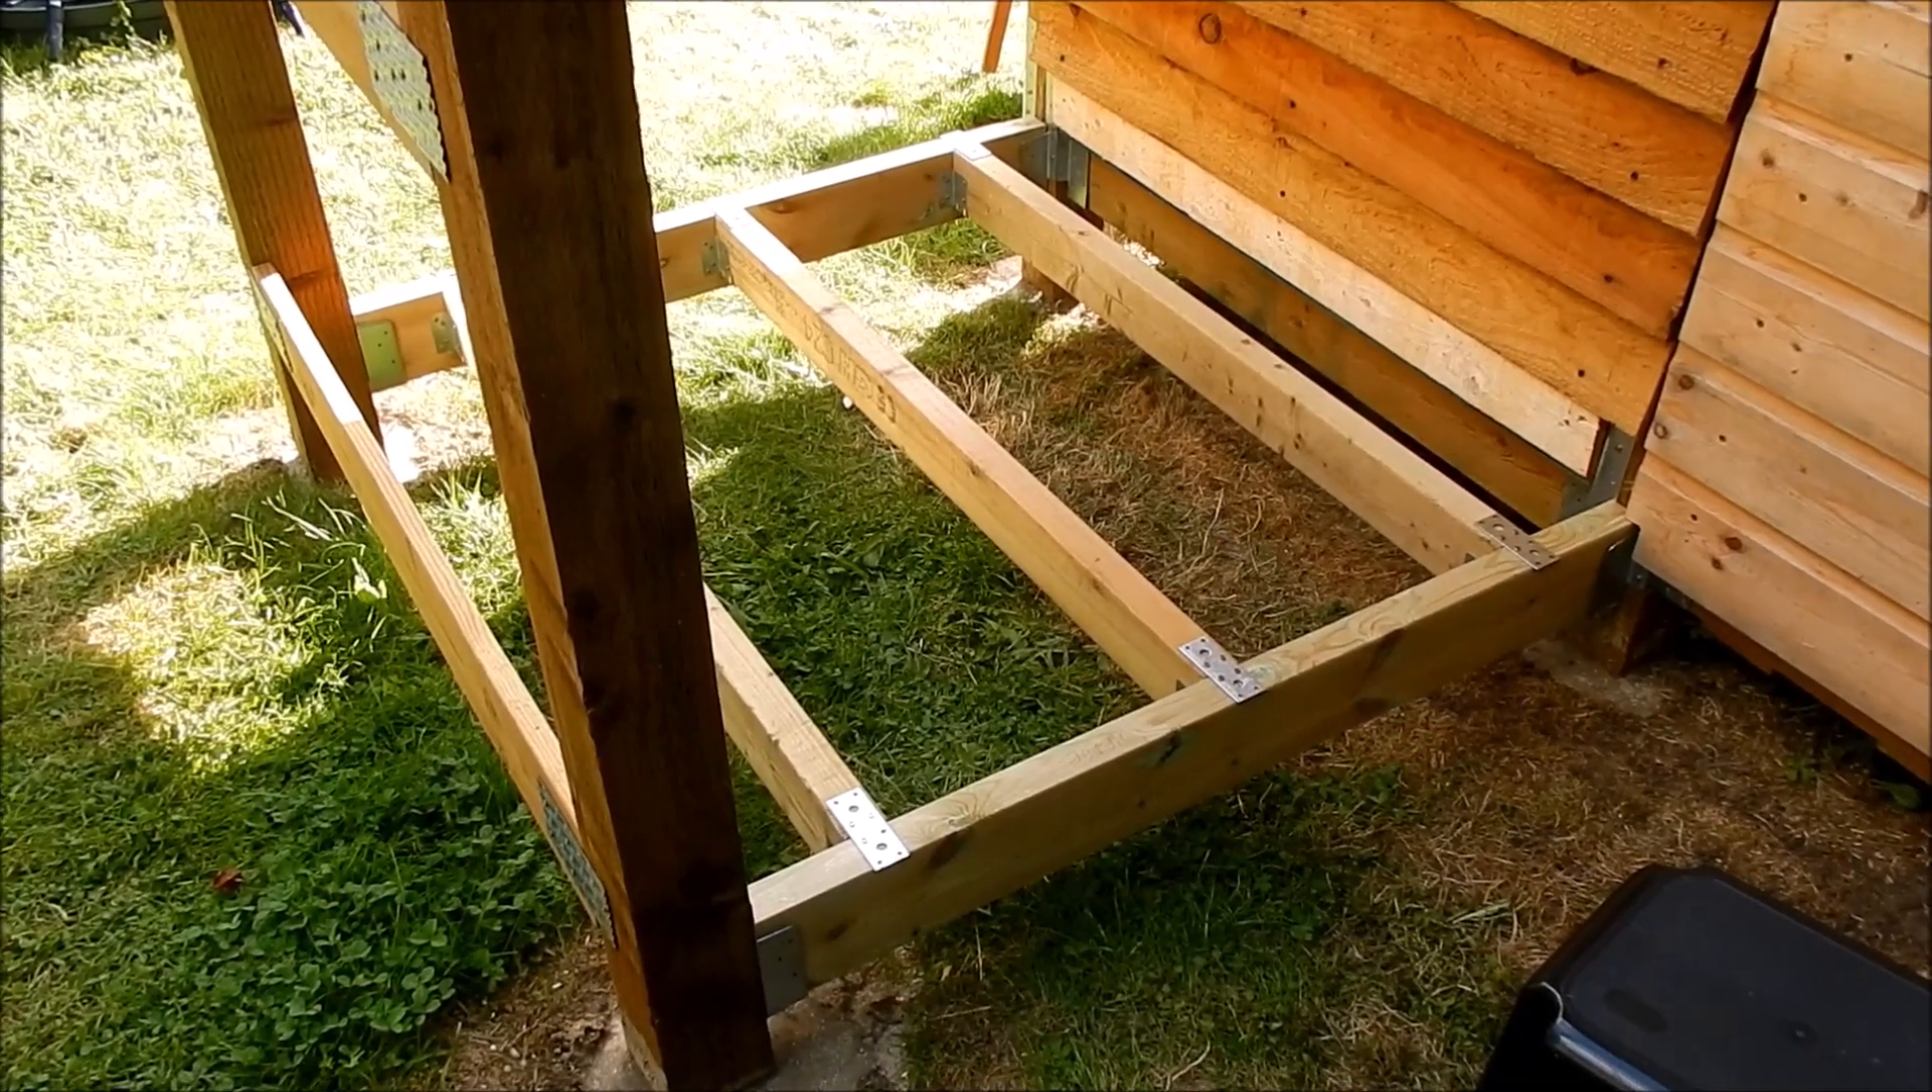And that's it the floor unit is done bar the floor boards of course and I've put the panels back on to the side of the shed so it's all intact.